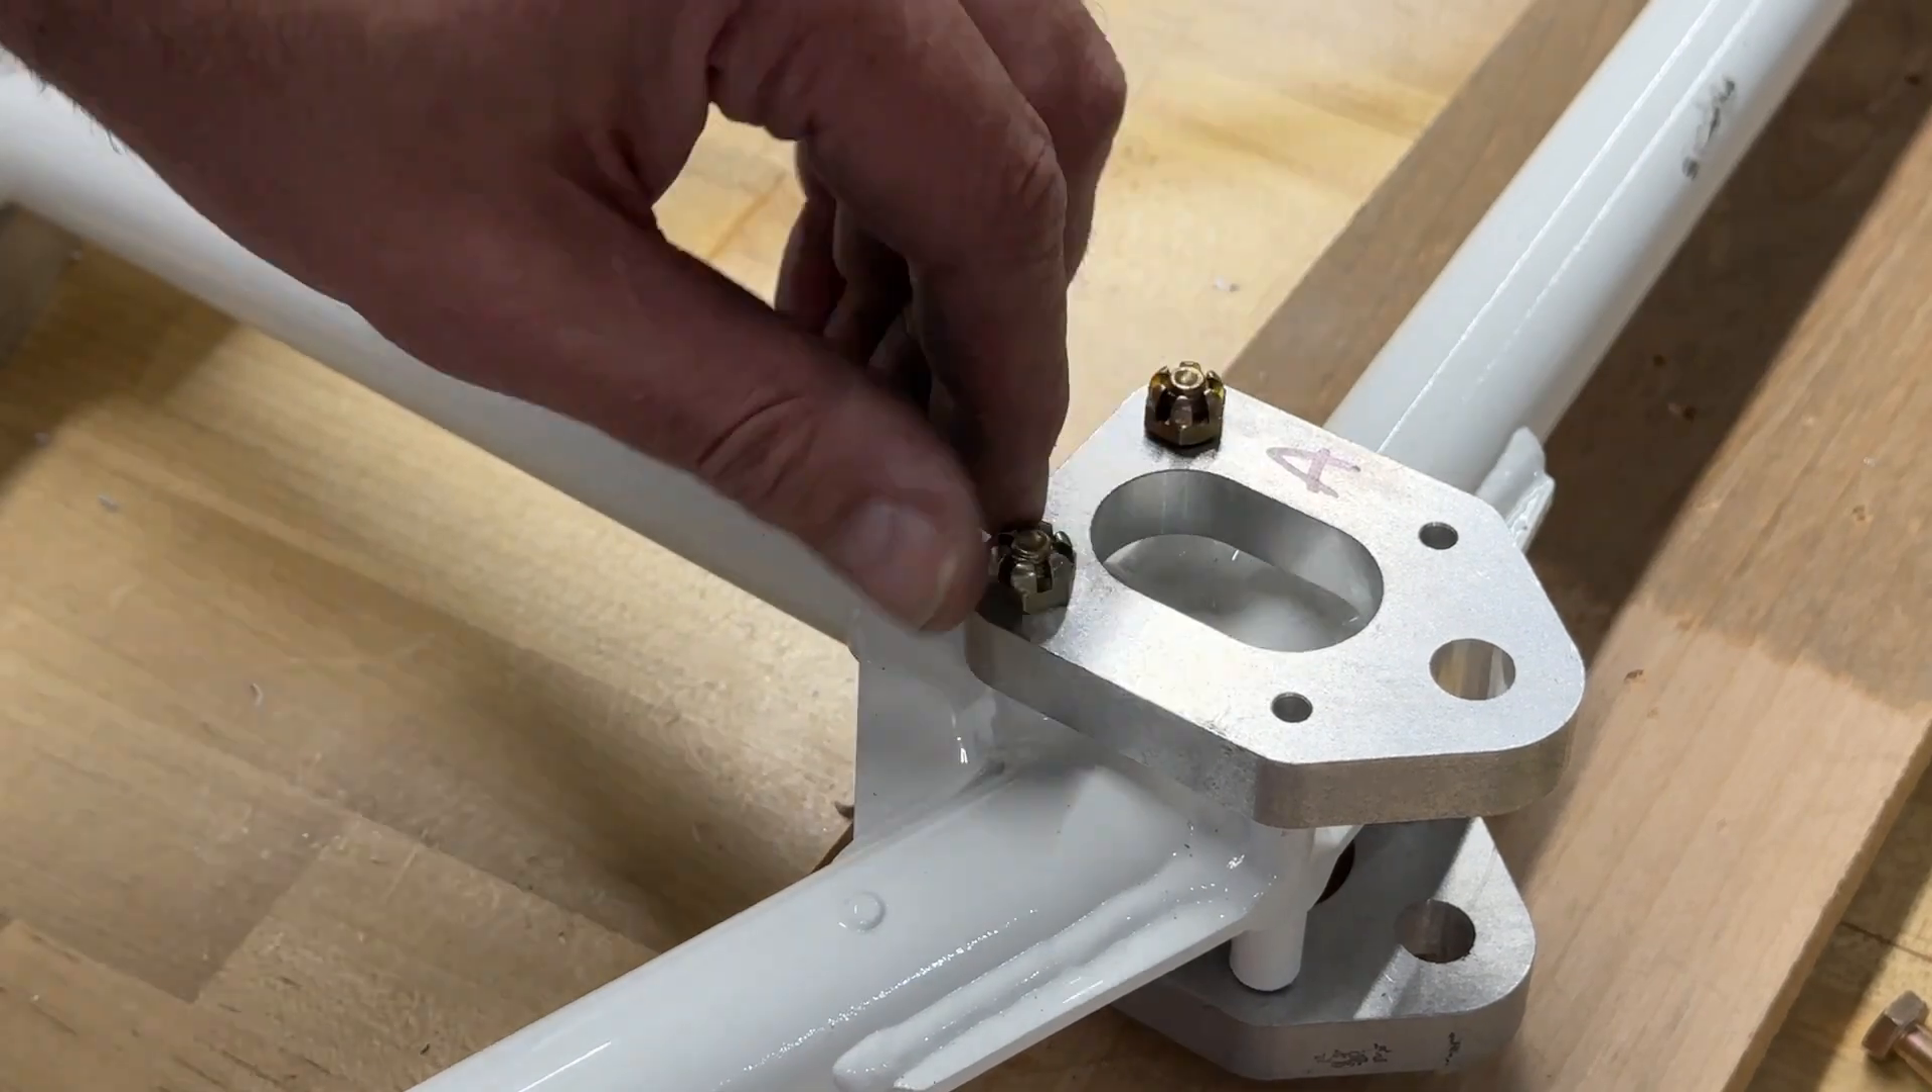I'm just temporarily using castle nuts here just because they're easy to finger tighten I will put the proper washers and nuts on after.